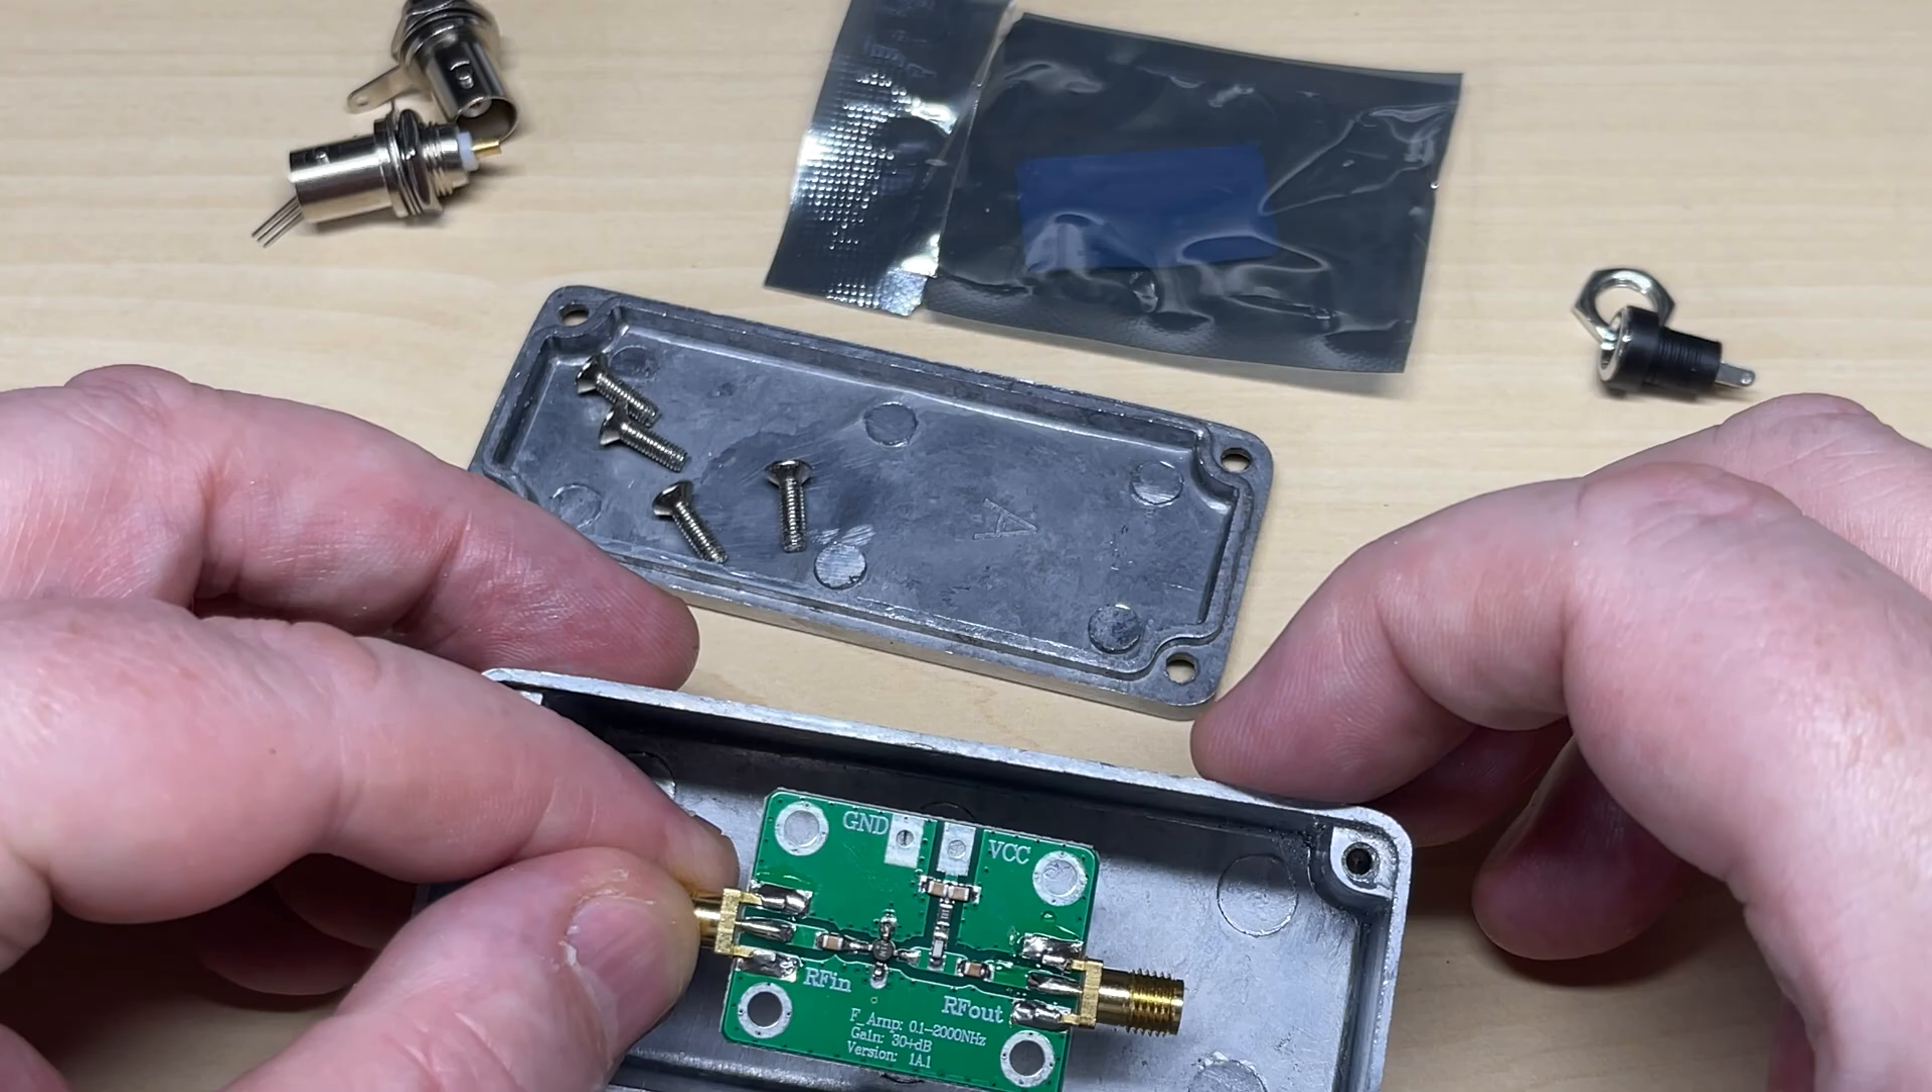Hopefully if all my measurements were correct this board should fit in quite nicely which it does.